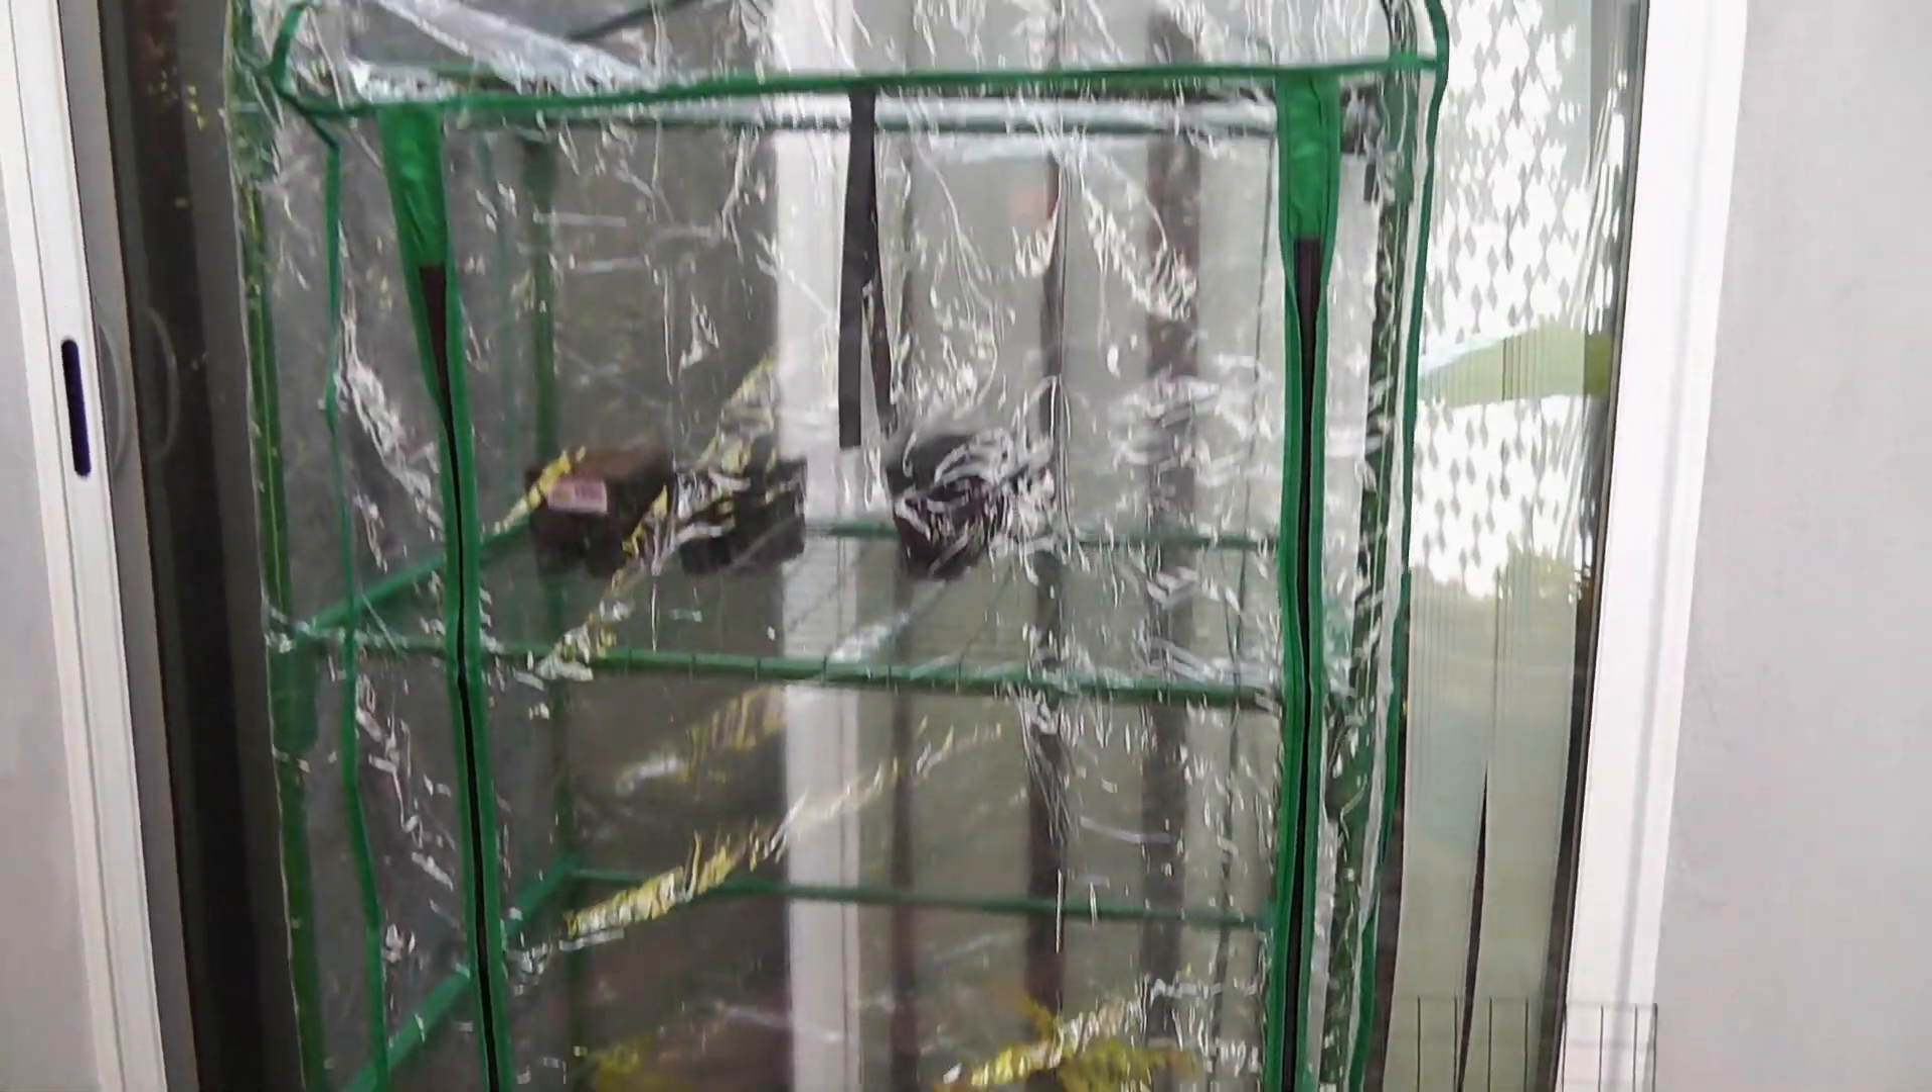And our greenhouse is completely assembled.